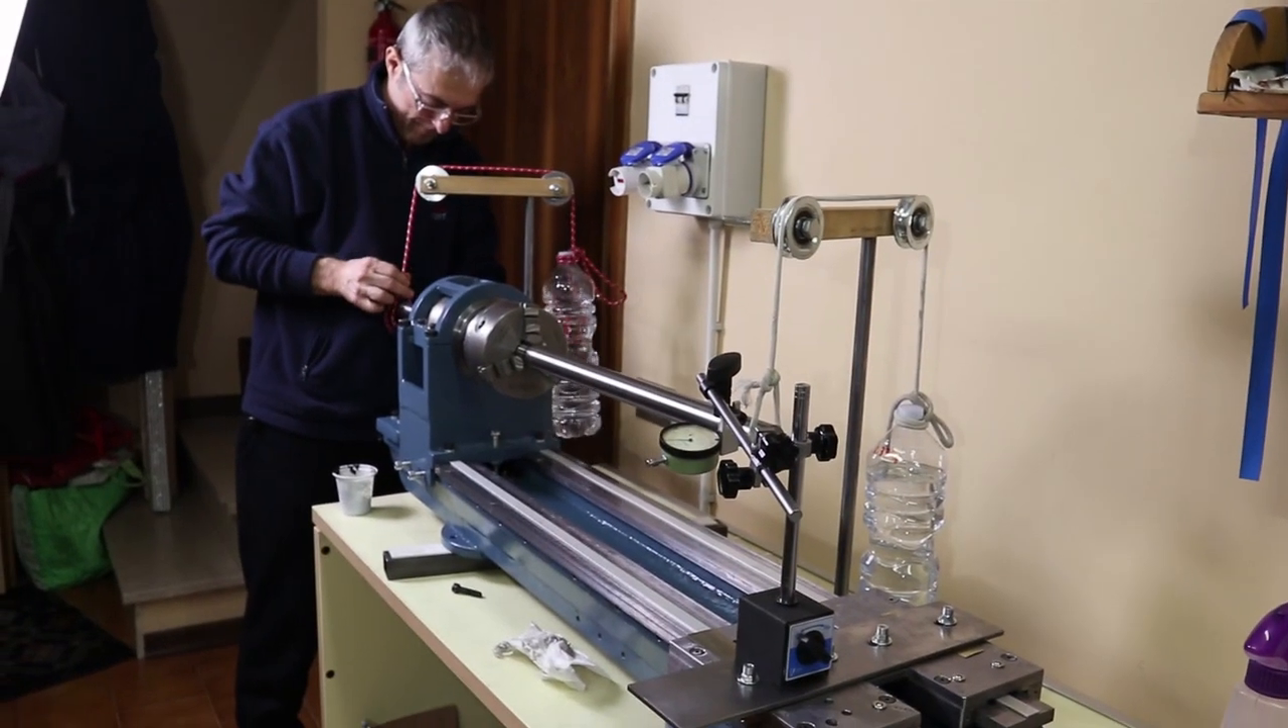And now the counterweights are hanging at the extremities.